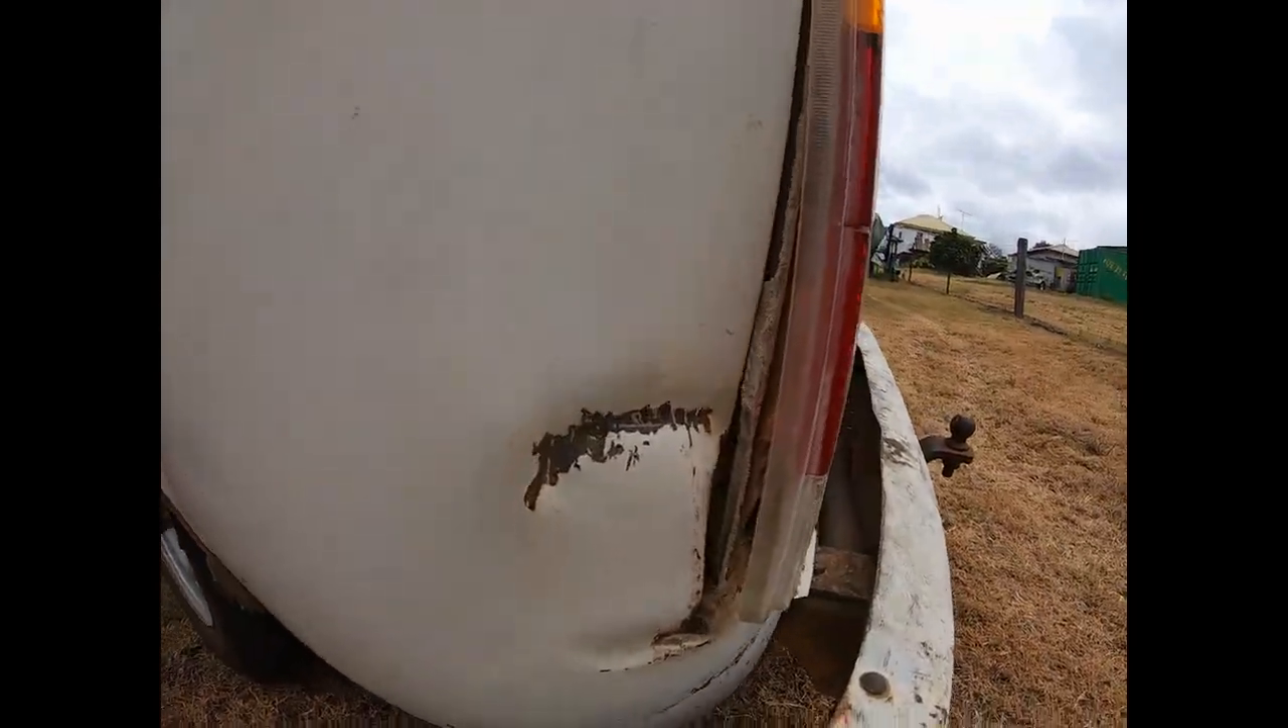It's had a bit of a smash because we've got some gaps there.